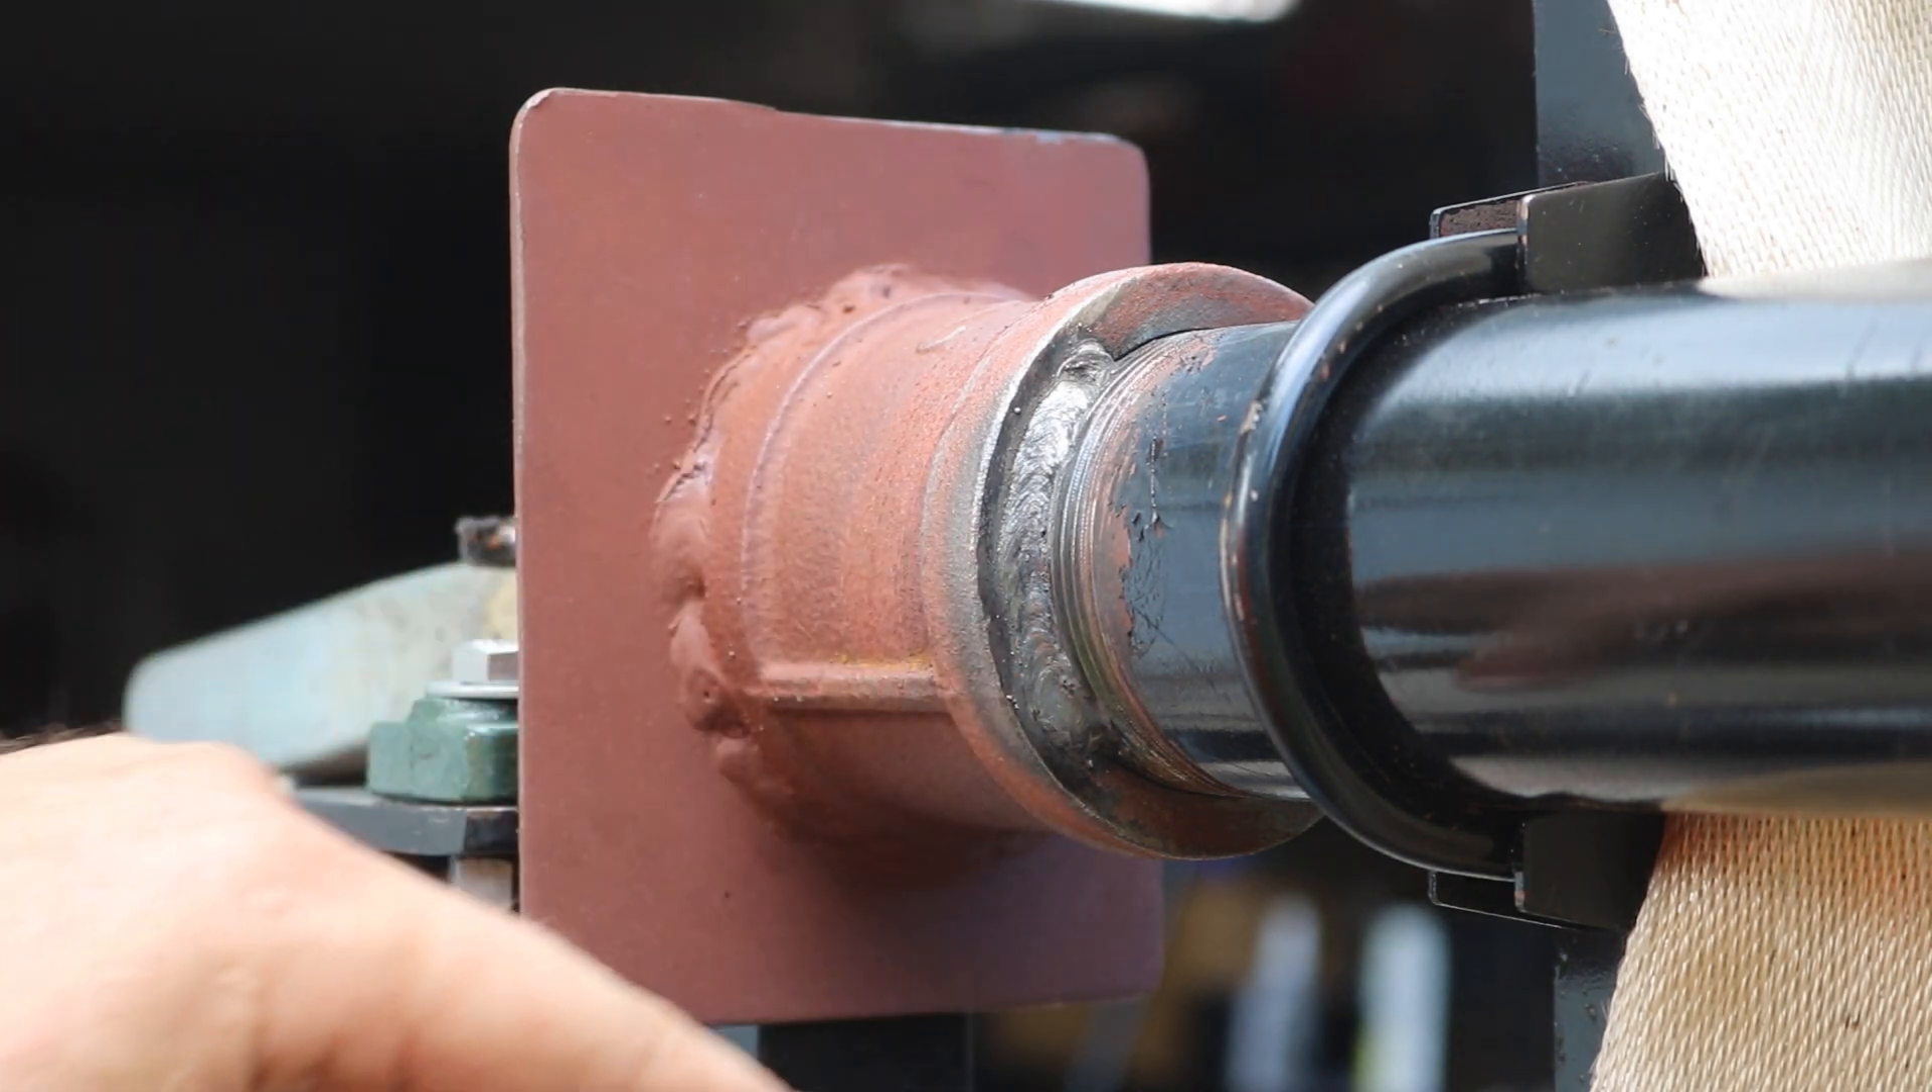I just welded a bead here from the pipe to the coupler so they're together forever.